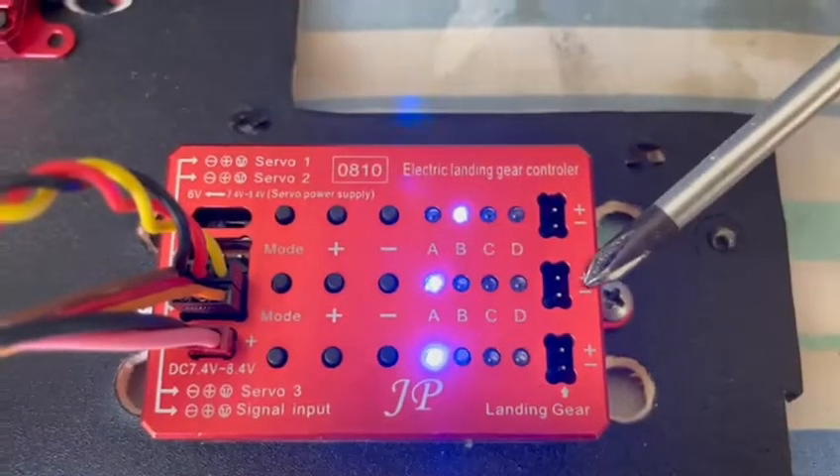Notice i haven't got the undercarriage plugged in so we can't go wrong there.